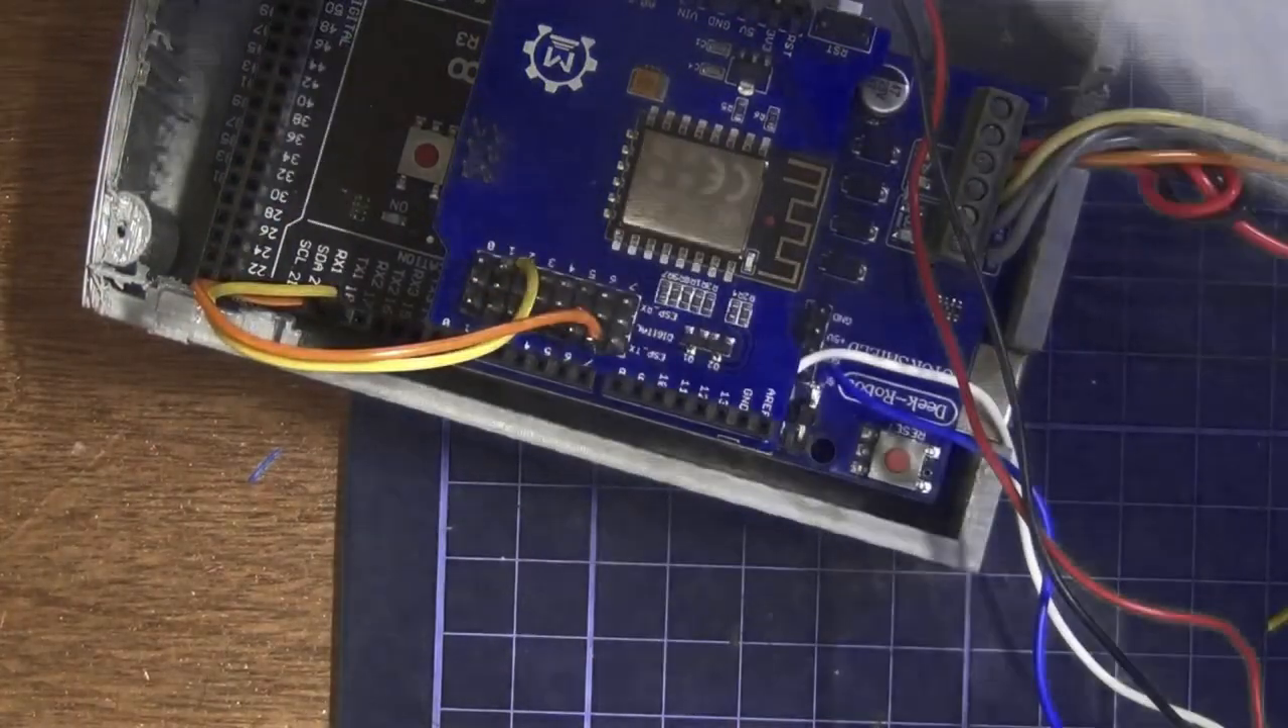So as you can see the WiFi module is mounted.